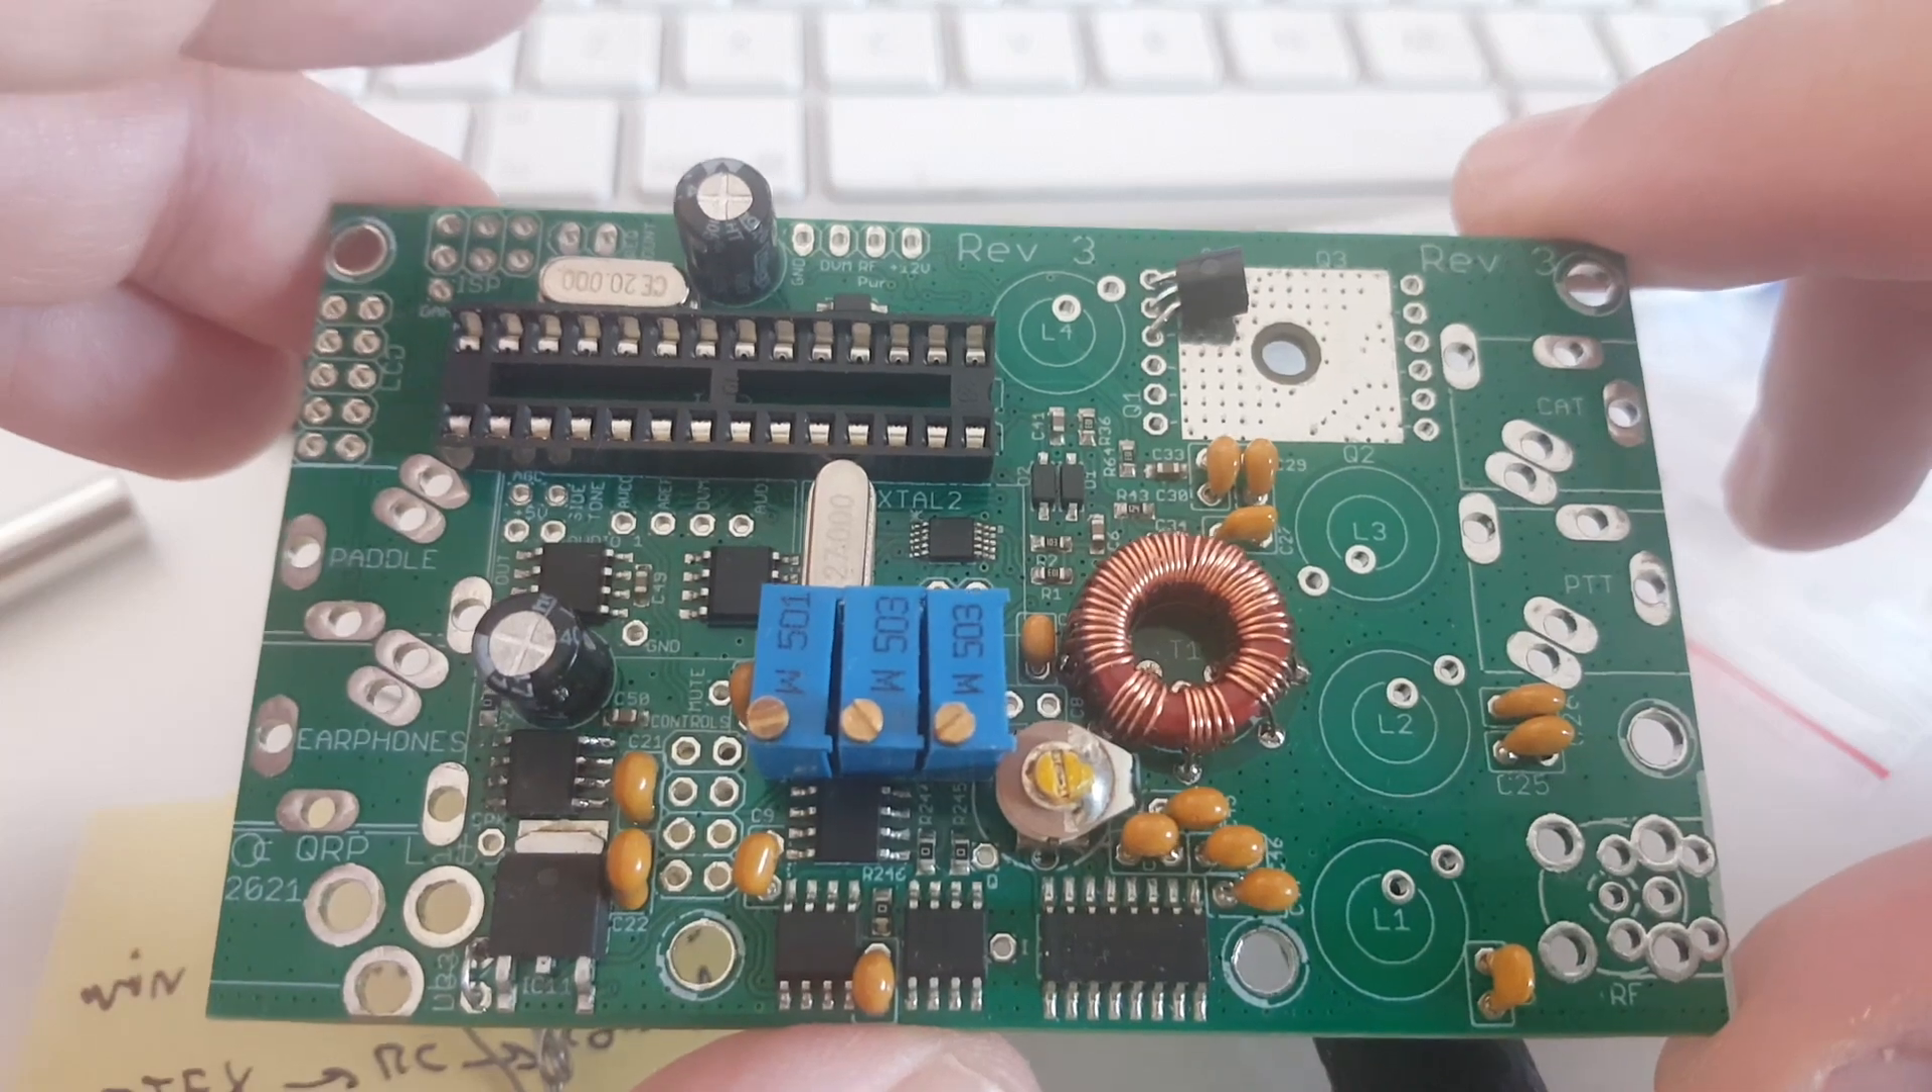So most of the components are on the board.